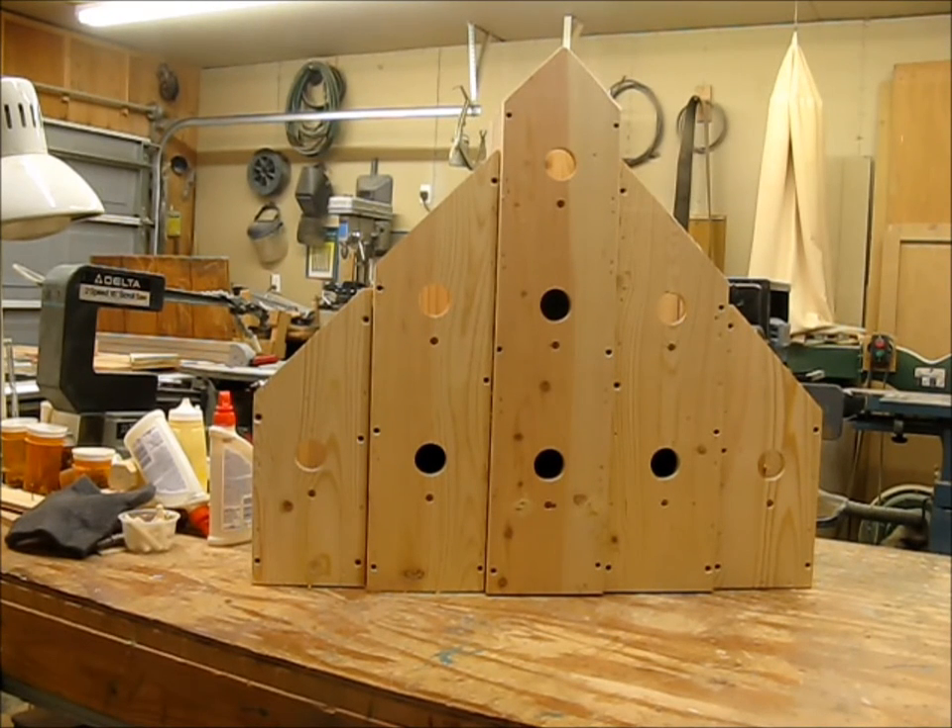Well, there we are all assembled except for putting the roof on and the base.